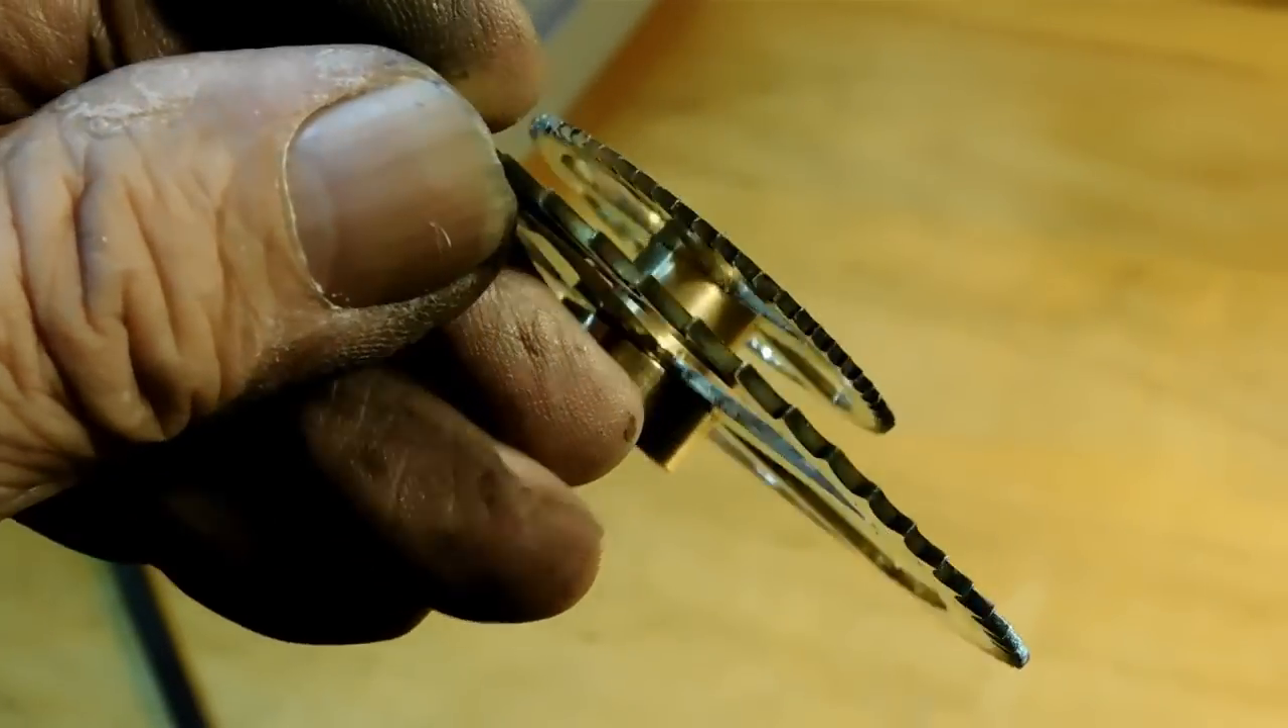Well there's the two escape wheels I just finished making and they've been mounted onto an arbor that I made and now they're a compound gear.